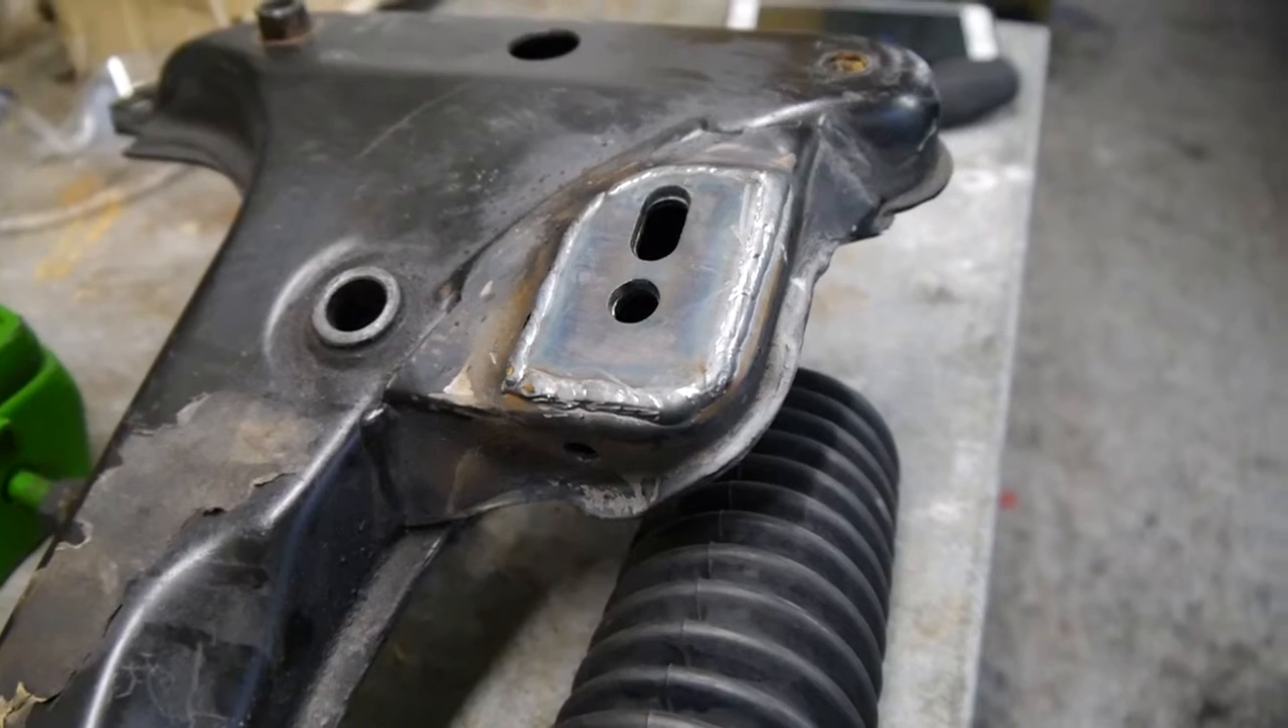As you can see, we've welded the plates on the top.